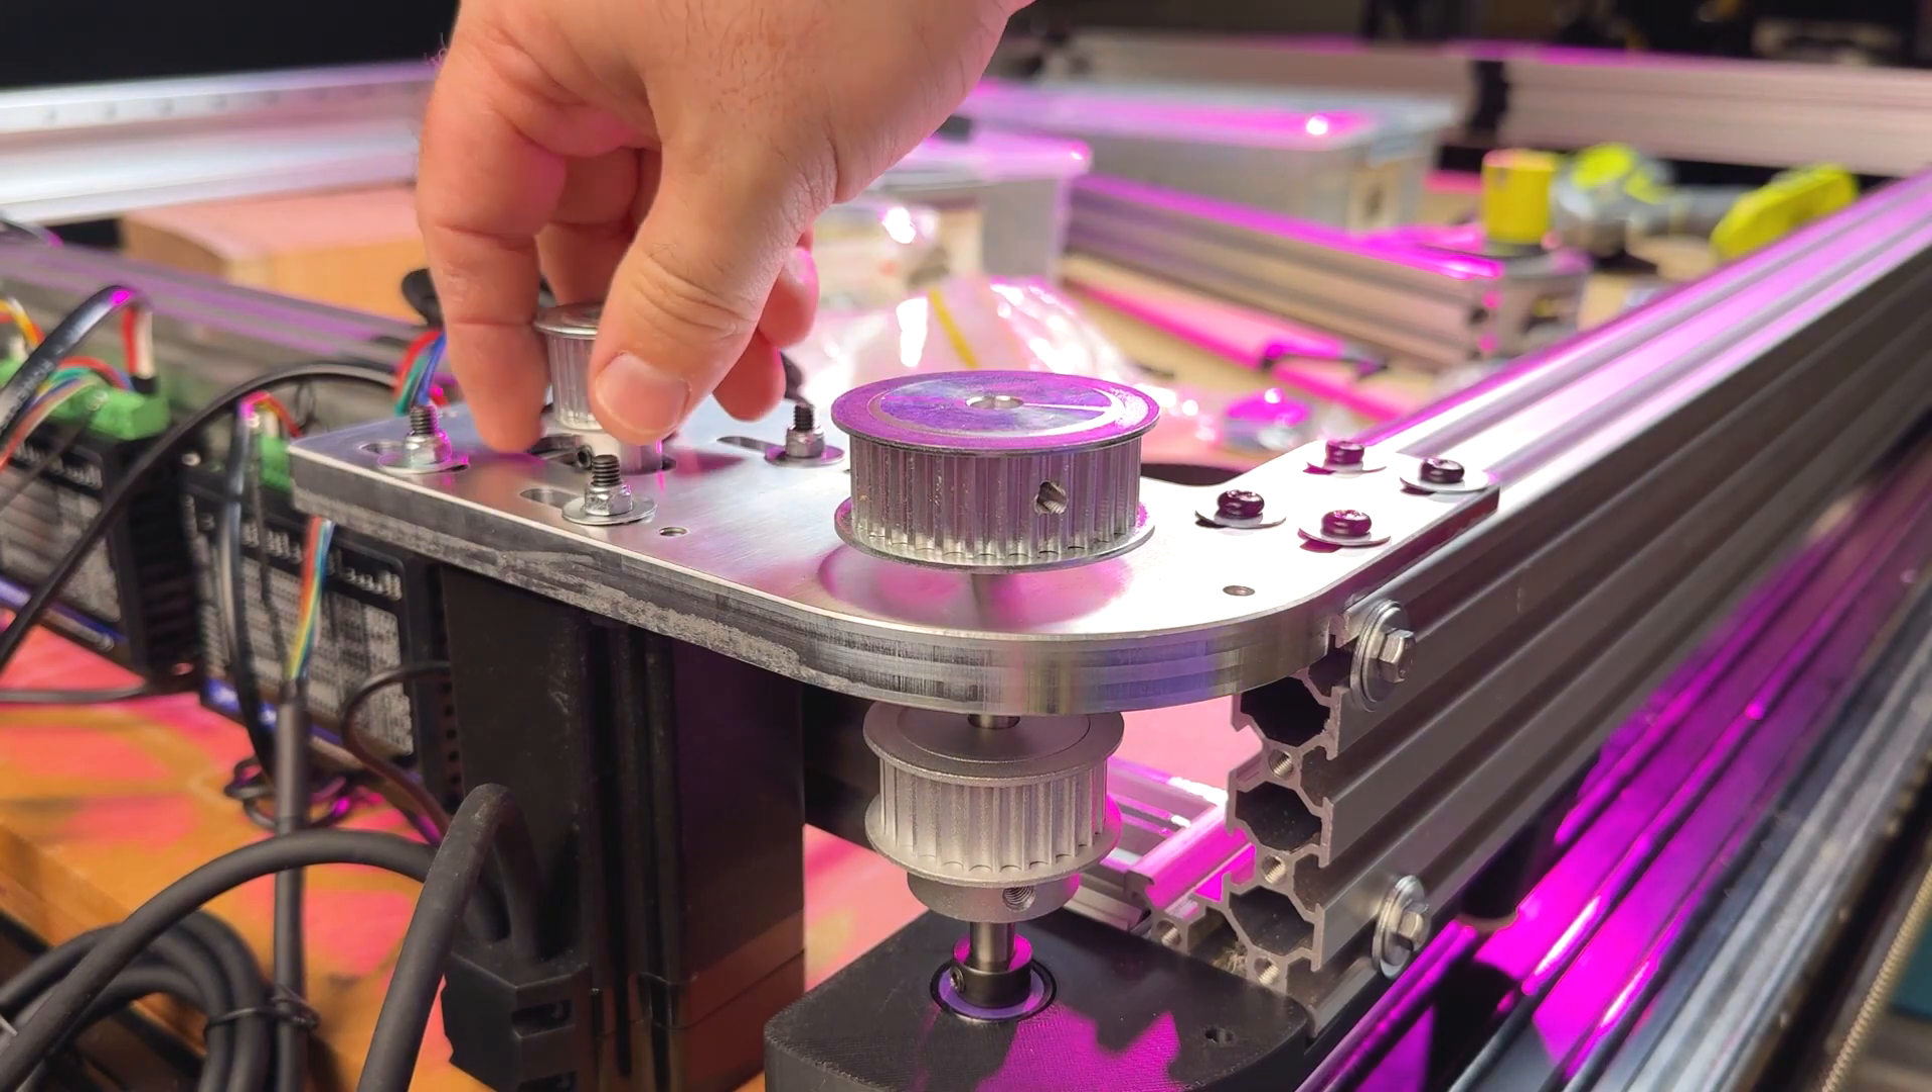Okay now I've got that installed I've got the larger pulley on top as well as the slightly smaller pulley underneath.